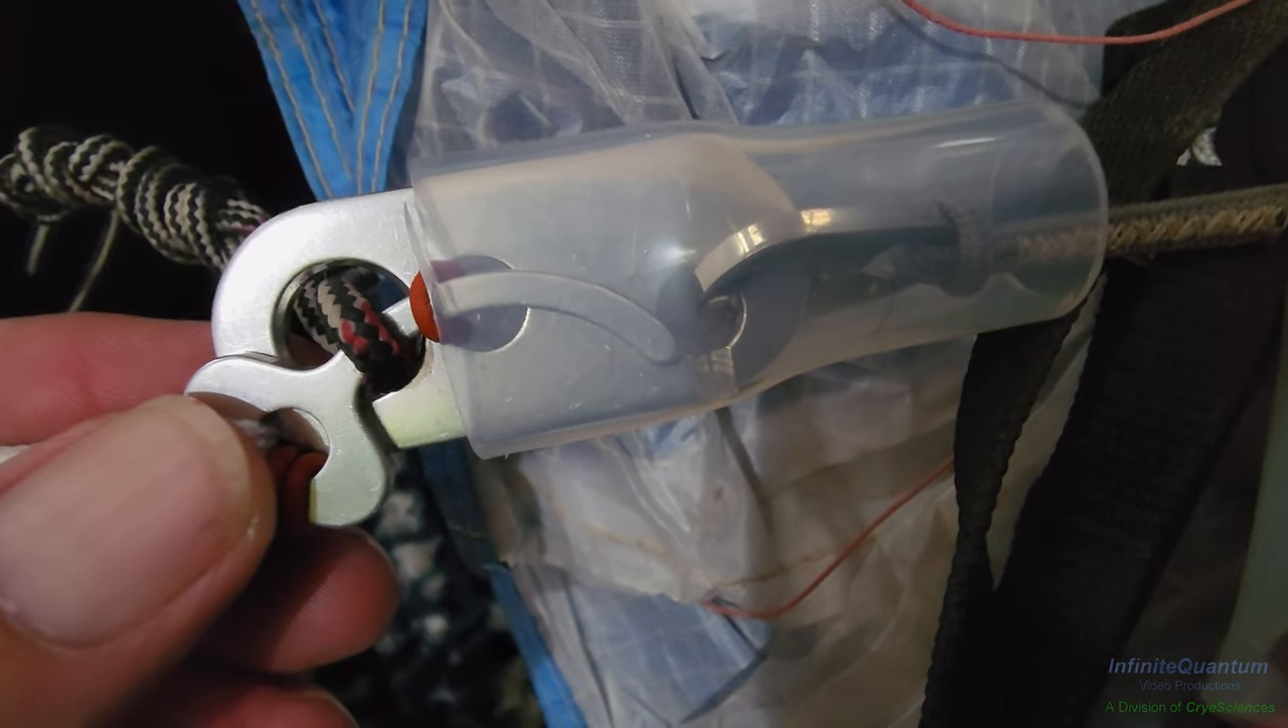It turns out the fatter tubing I have does fit.